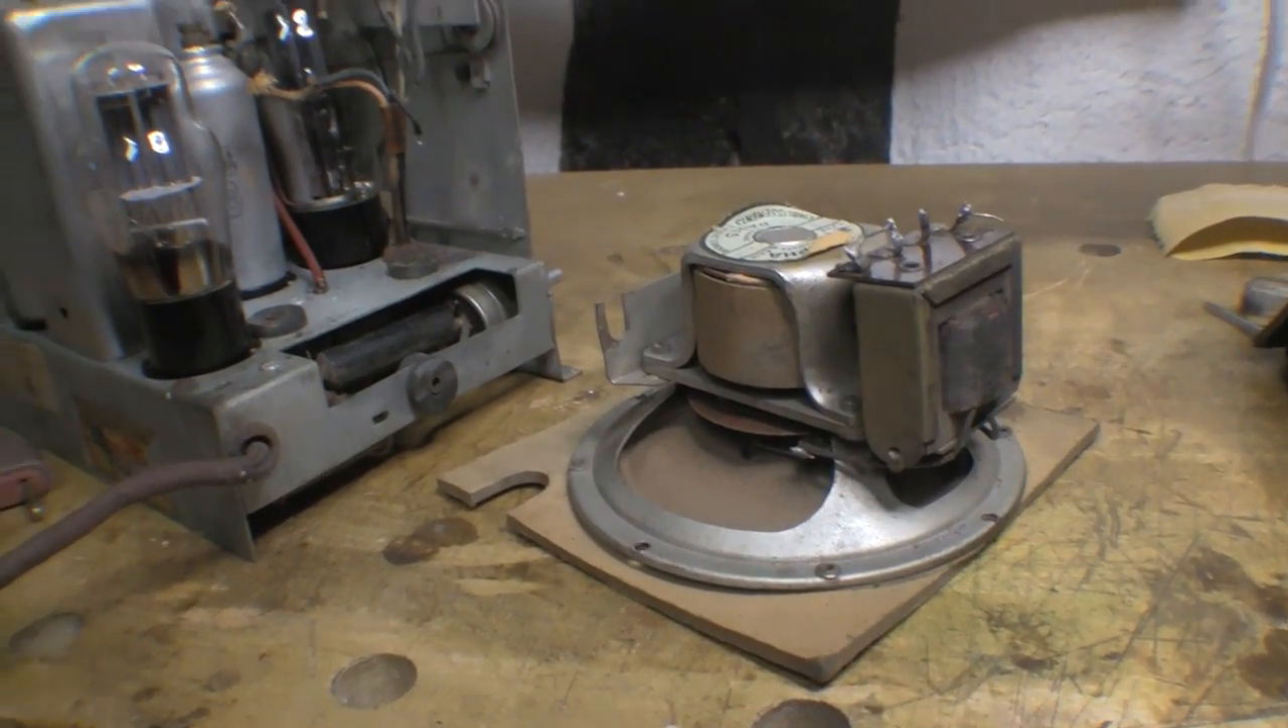Okay at this stage I've taken the speaker bracket and assembly off.